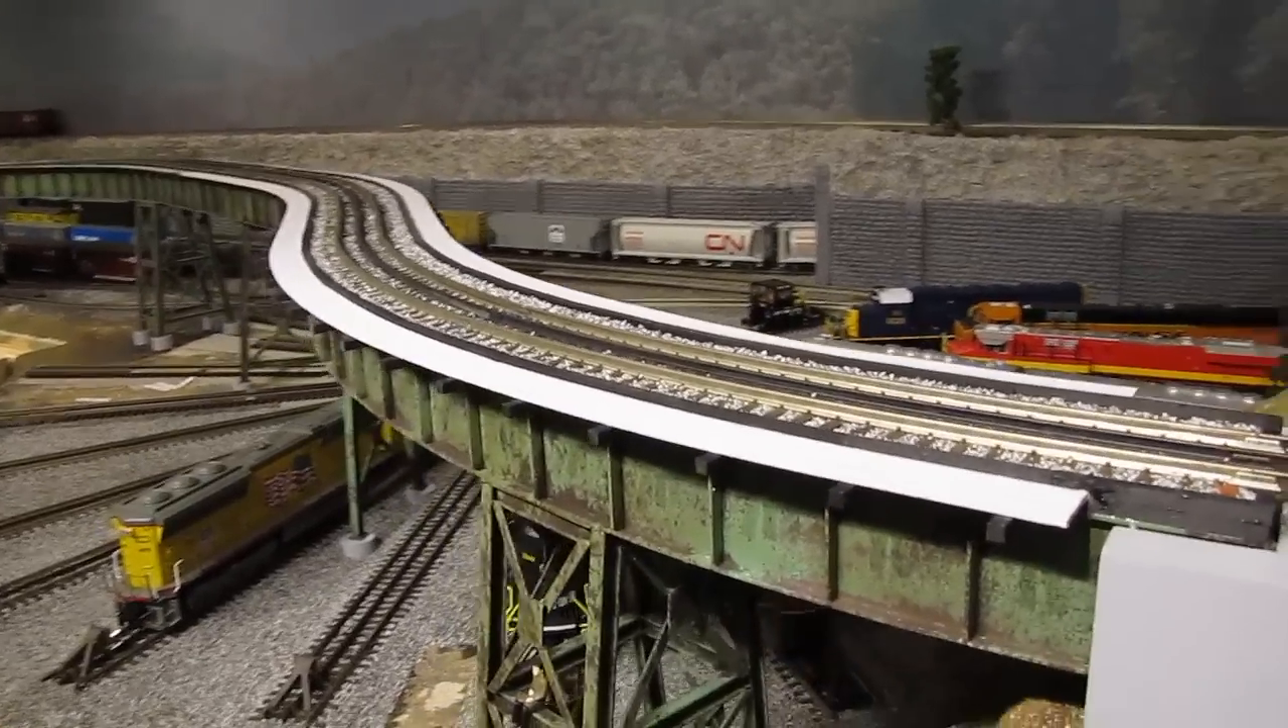And so, now the only thing to do is to add the handrails.